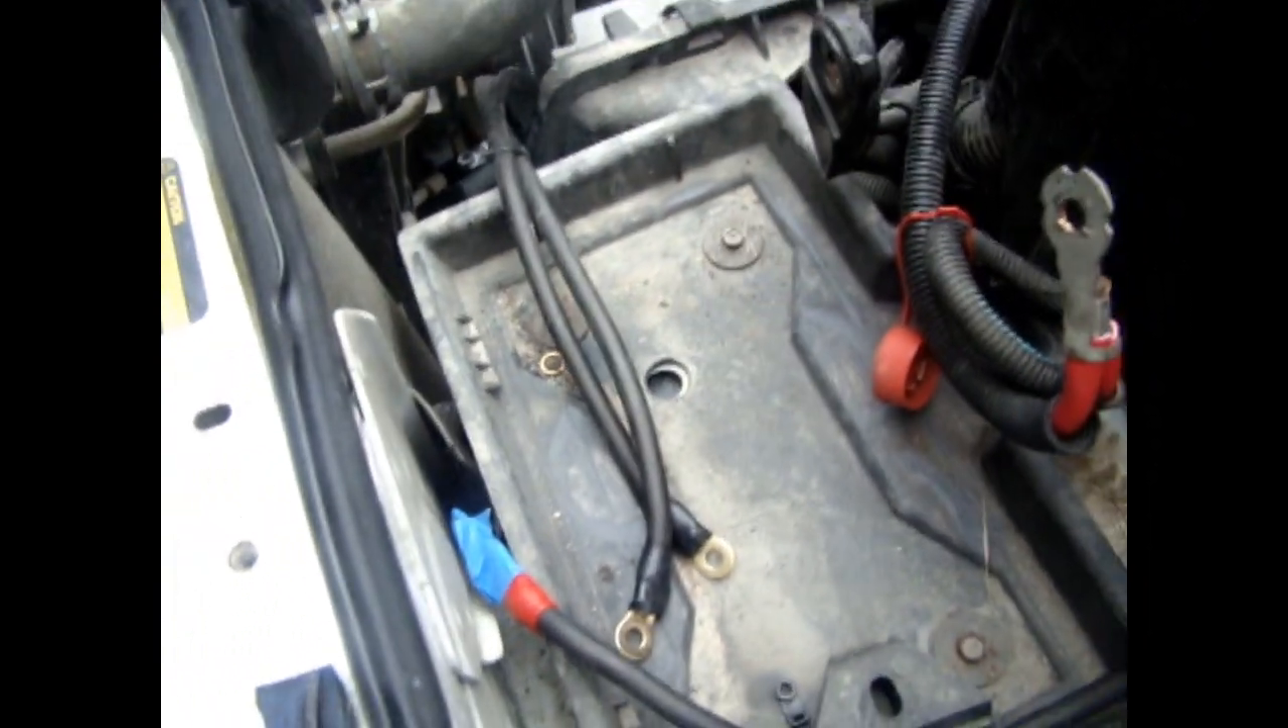And I've already taken the battery out, which is right there.